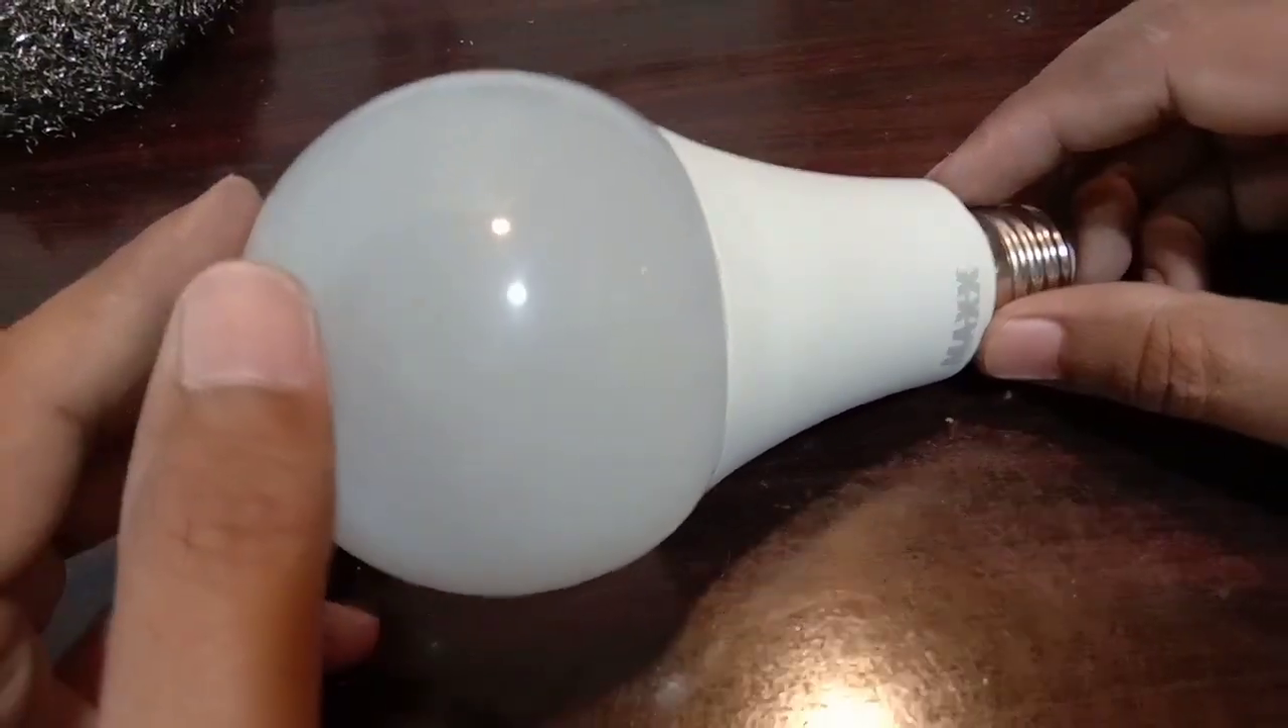تو فائنلی دوستو آپ دیکھ سکتے ہیں کہ اس کے اوپر ہم نے اس کا دیفیوزر بھی لگا دیا ہے۔